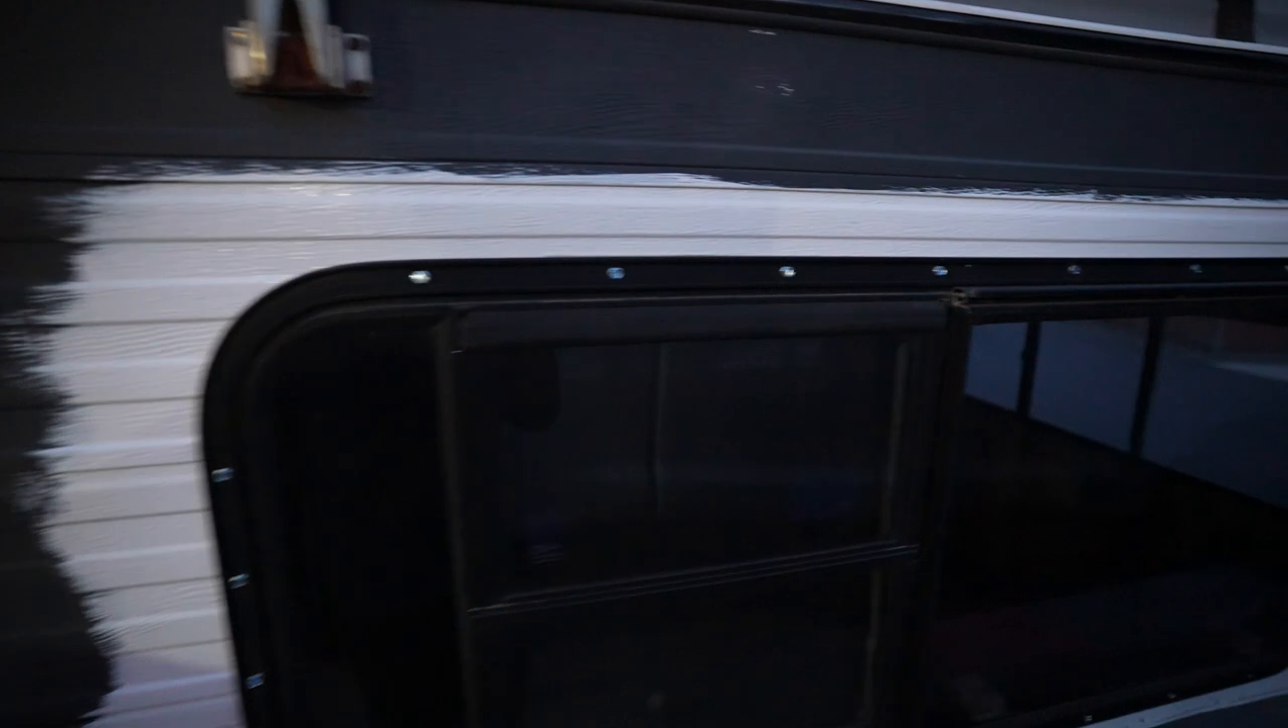Alright, it's a little bit after 8 o 'clock but the window is in.